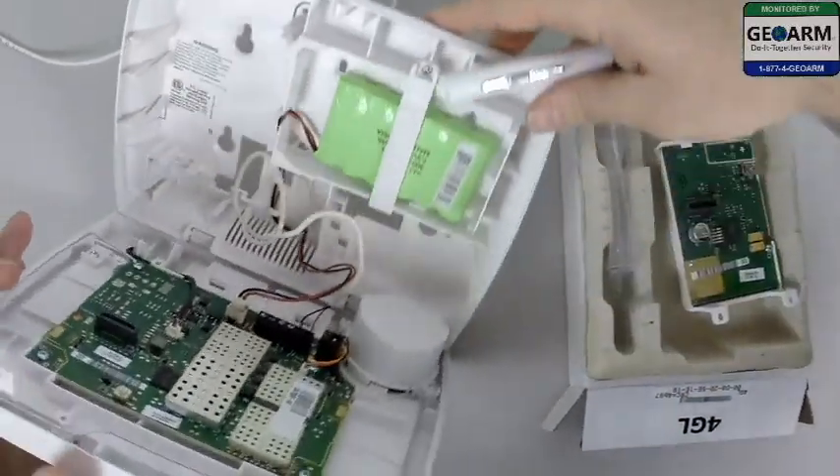Alright, so now the panel is open.